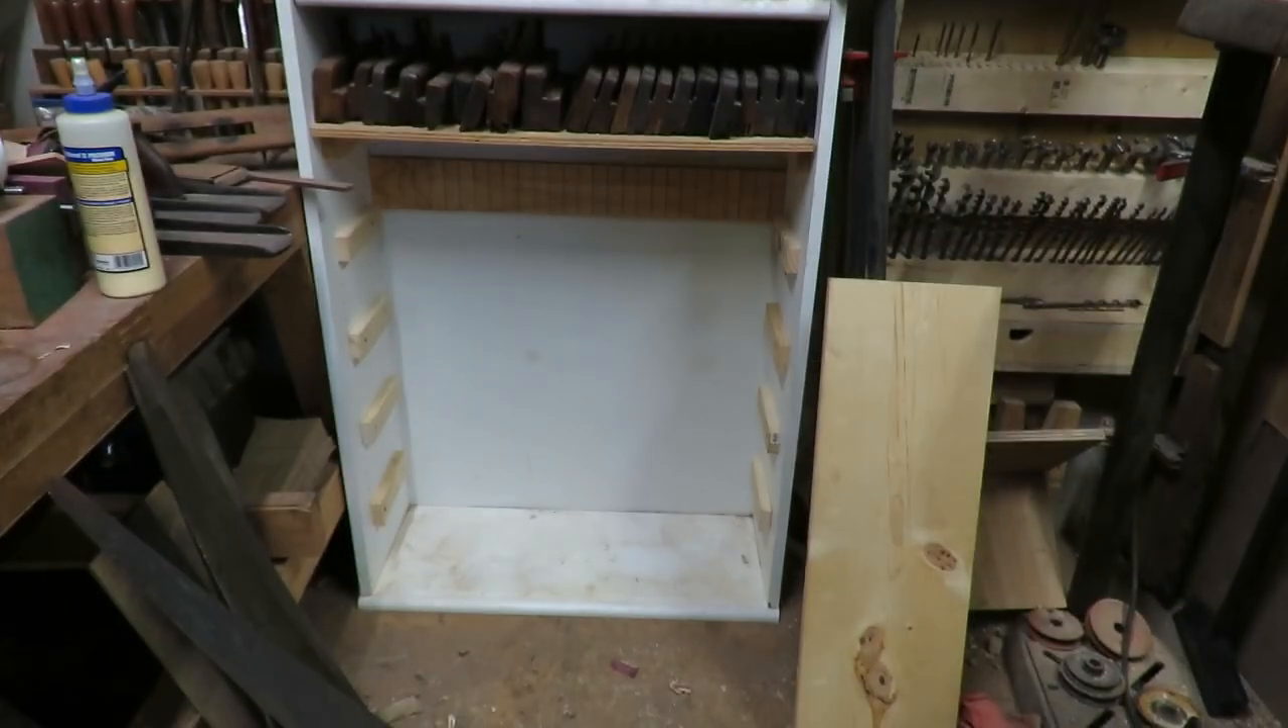I put in all of the side blocks and so i've got room for four shelves.